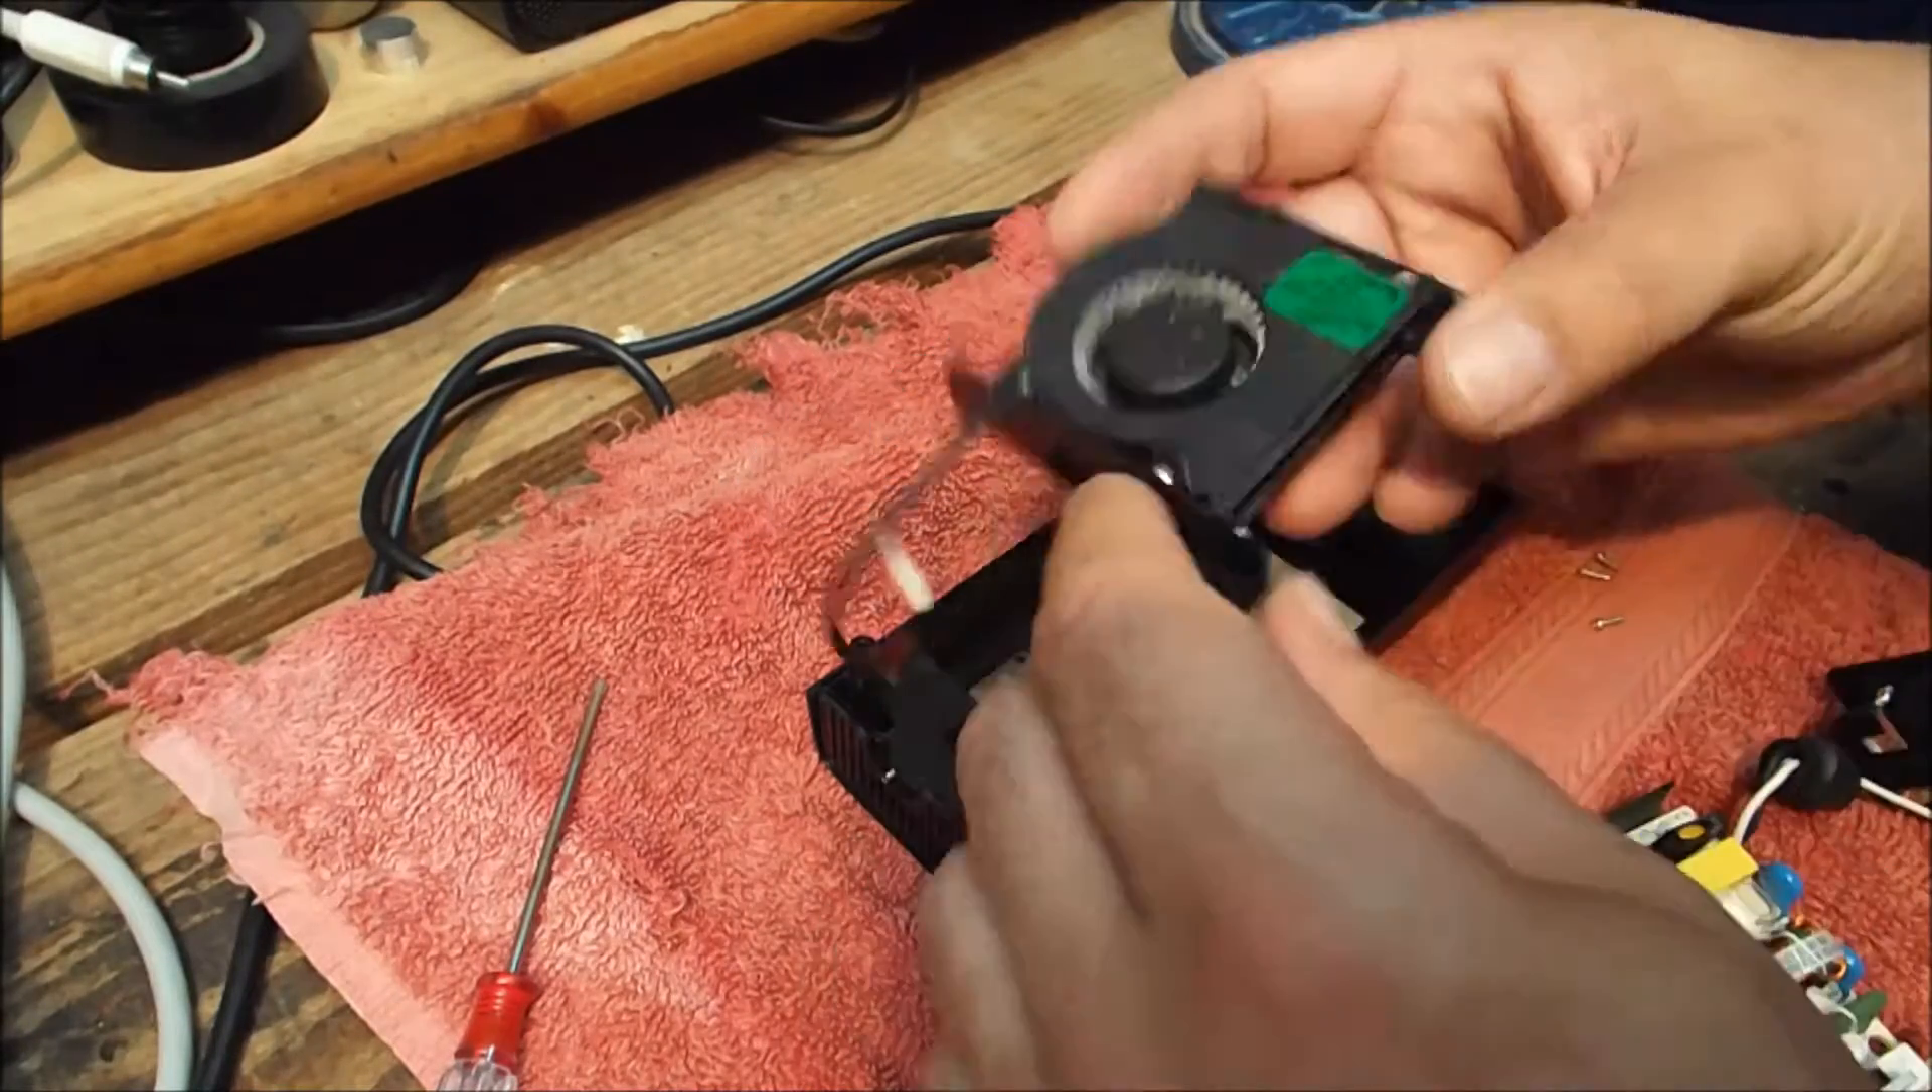Just out of curiosity I've pulled the fan out.